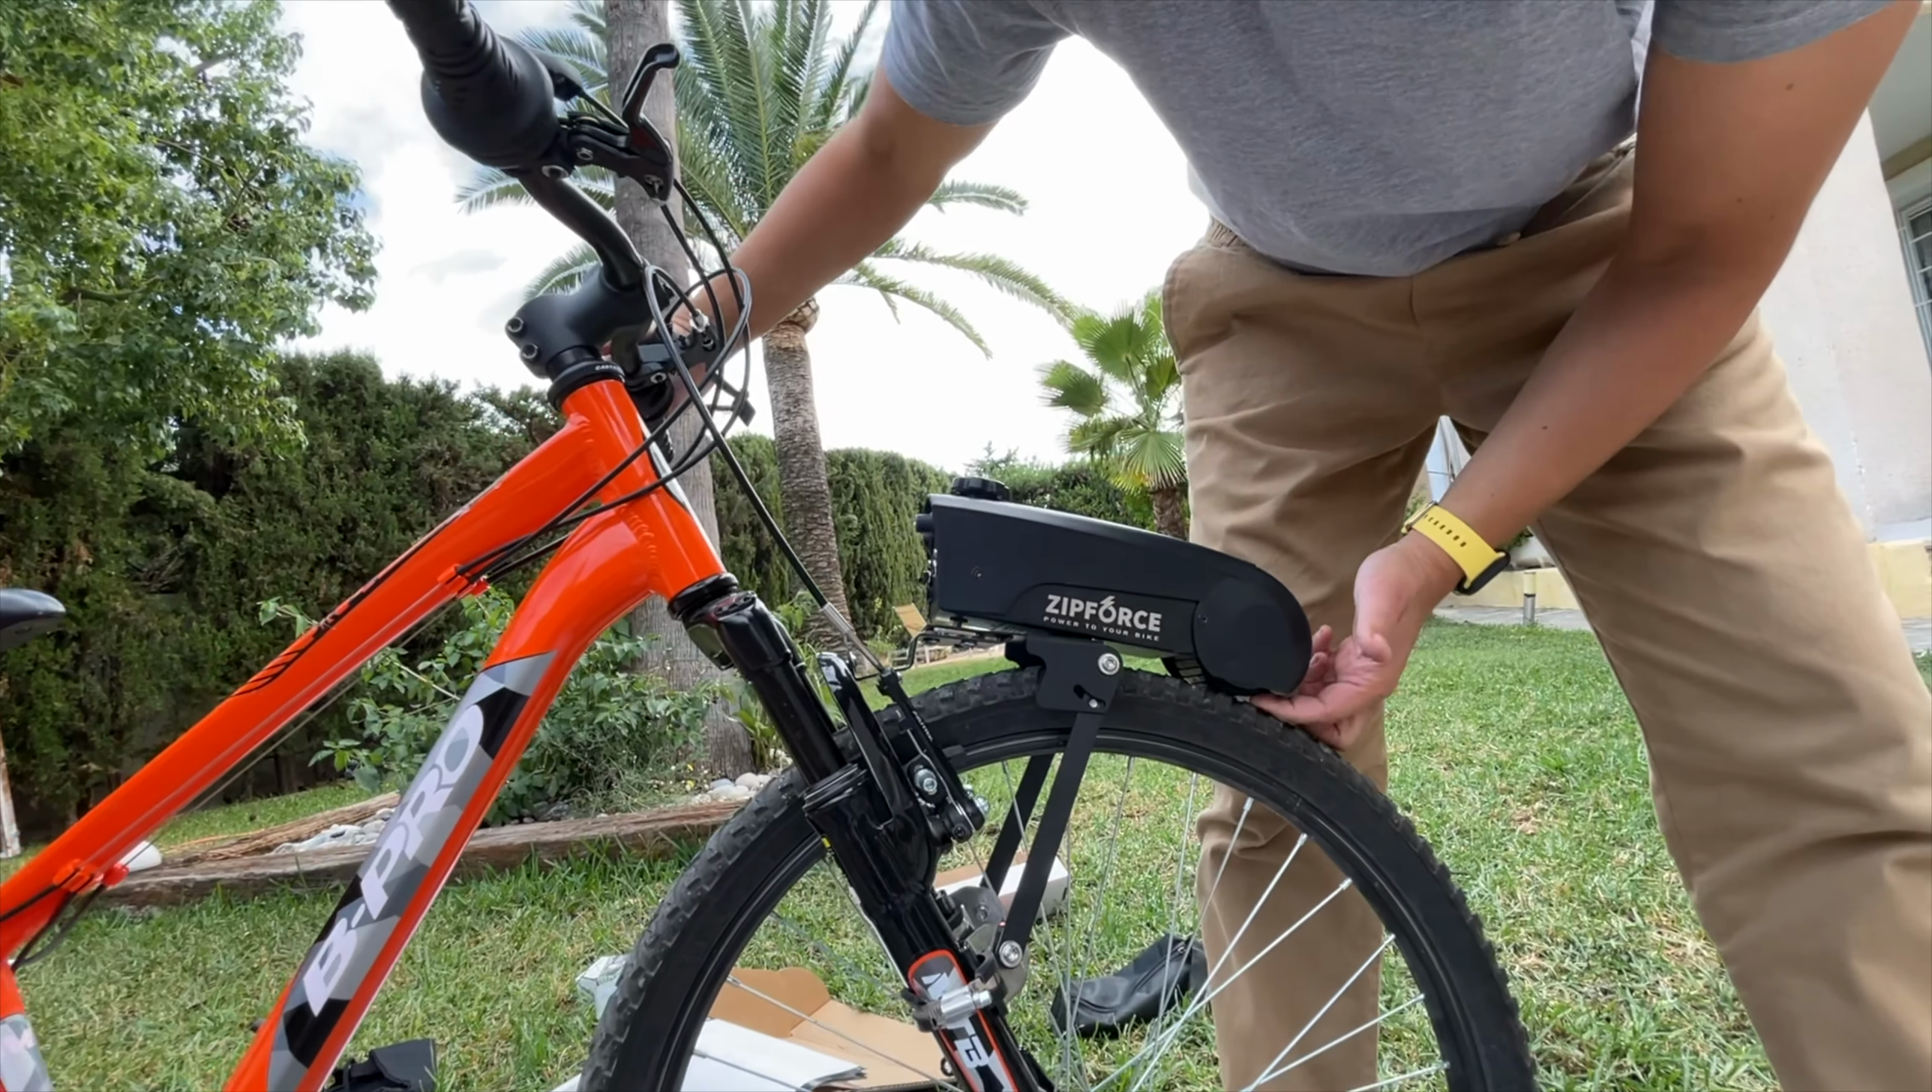Vale, tenemos aquí el motor puesto.